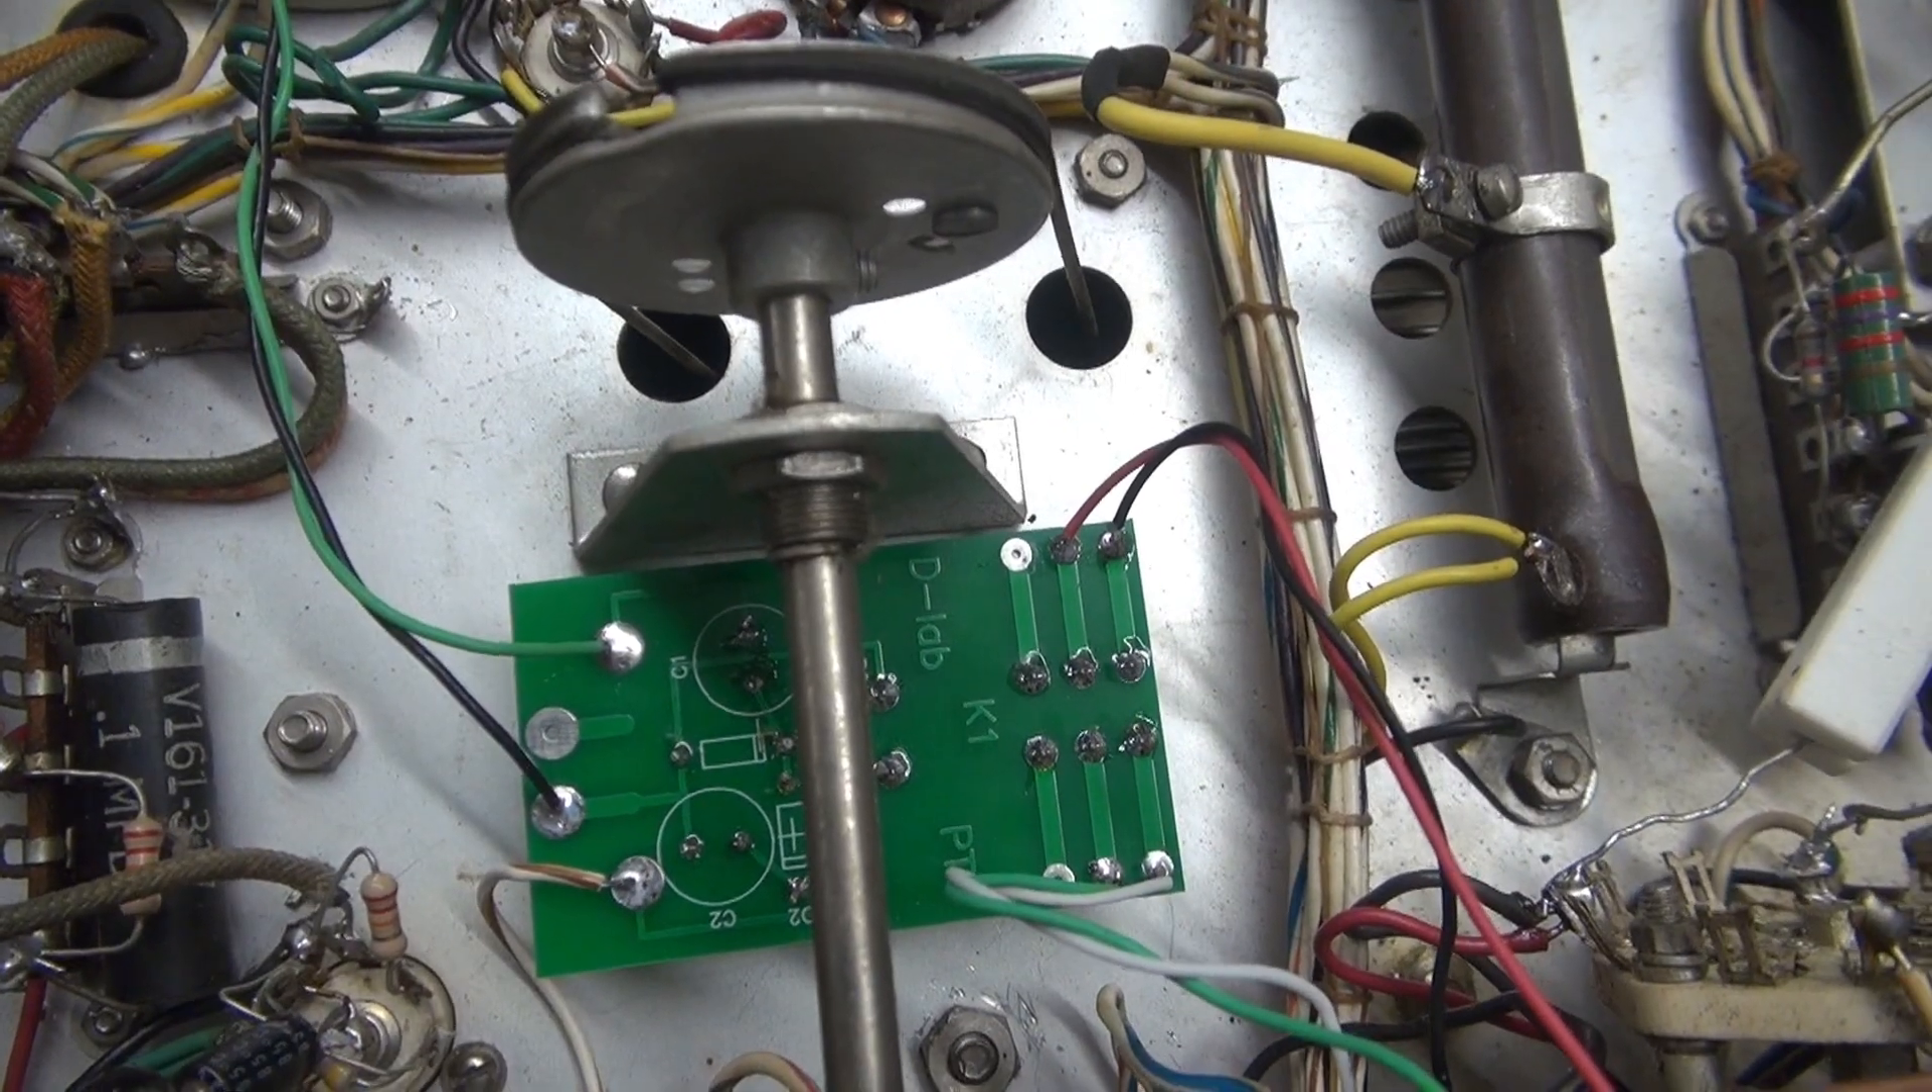So the new push to talk system is installed.